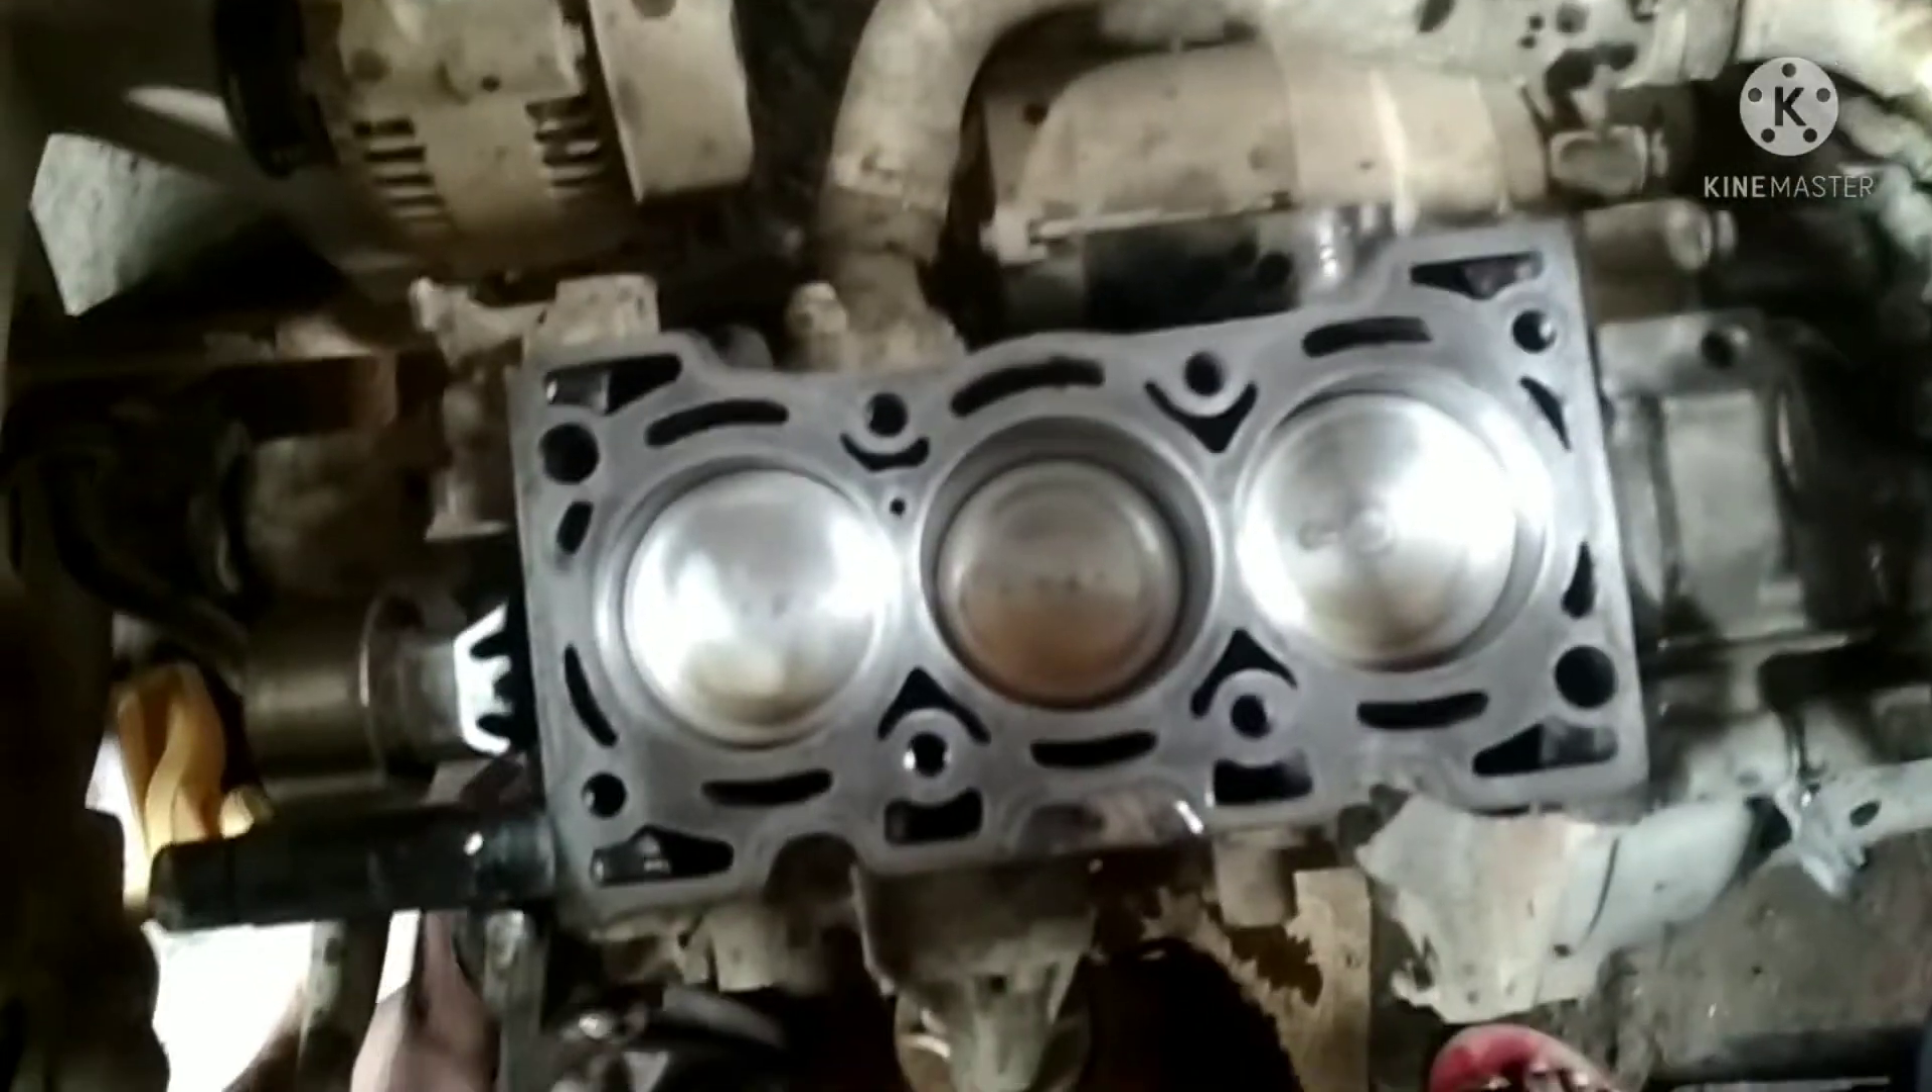अभी आप देख सकते हैं हमने पिश्टन तीनो मार दिया है।